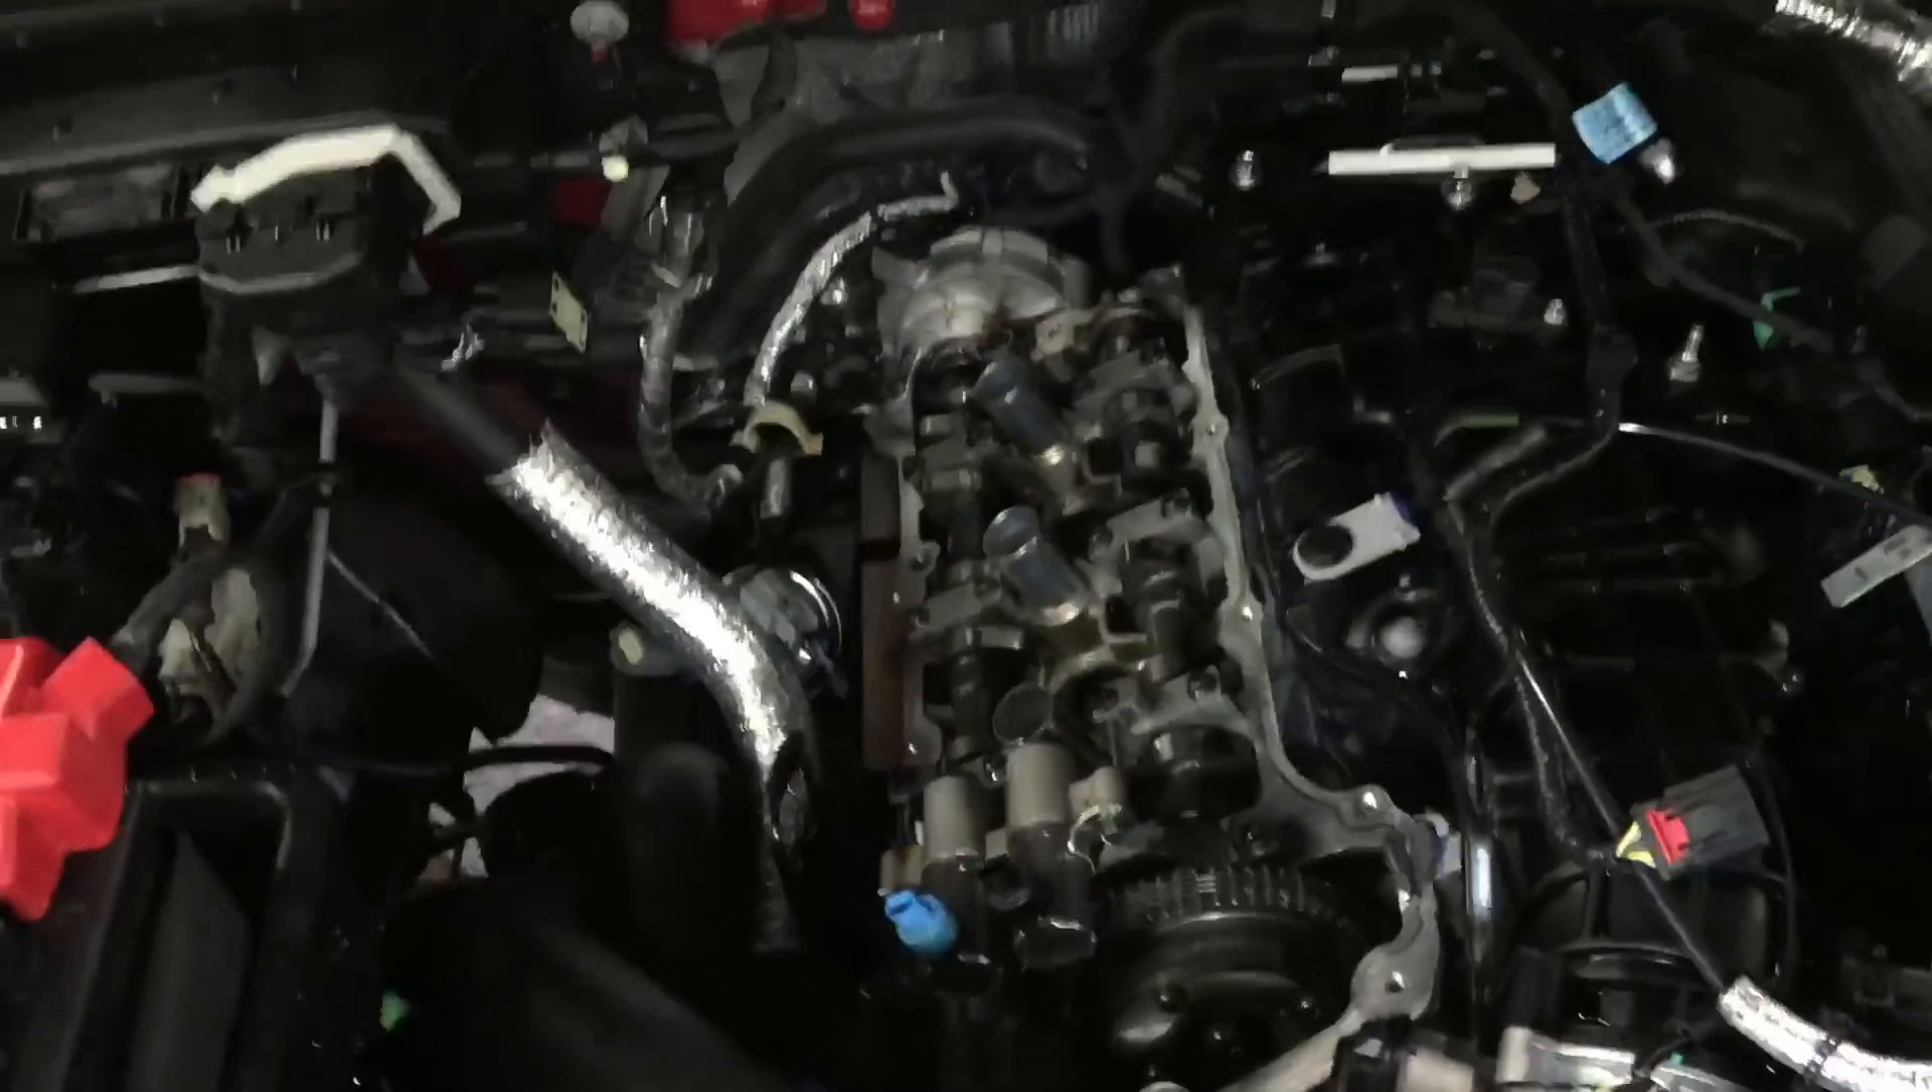I went ahead and pulled the passenger side valve cover off.